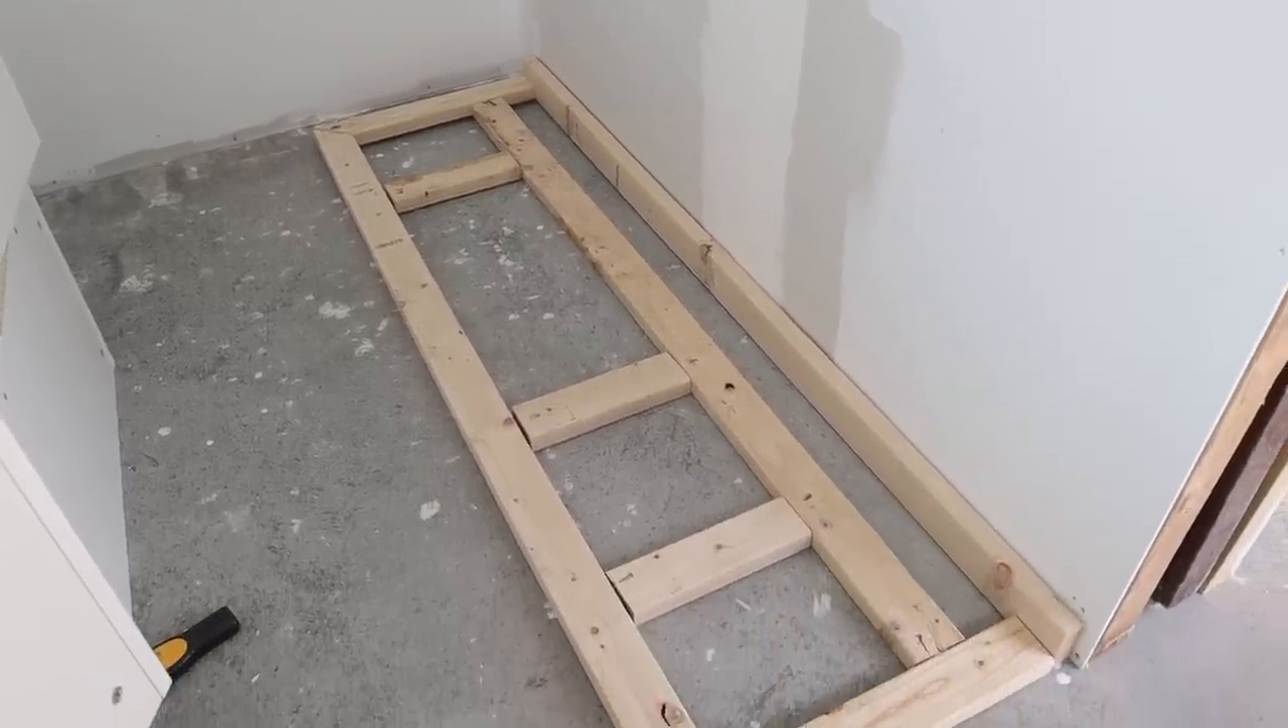We also added another cross piece down the center and that is going to support the backs of all of the drawers.